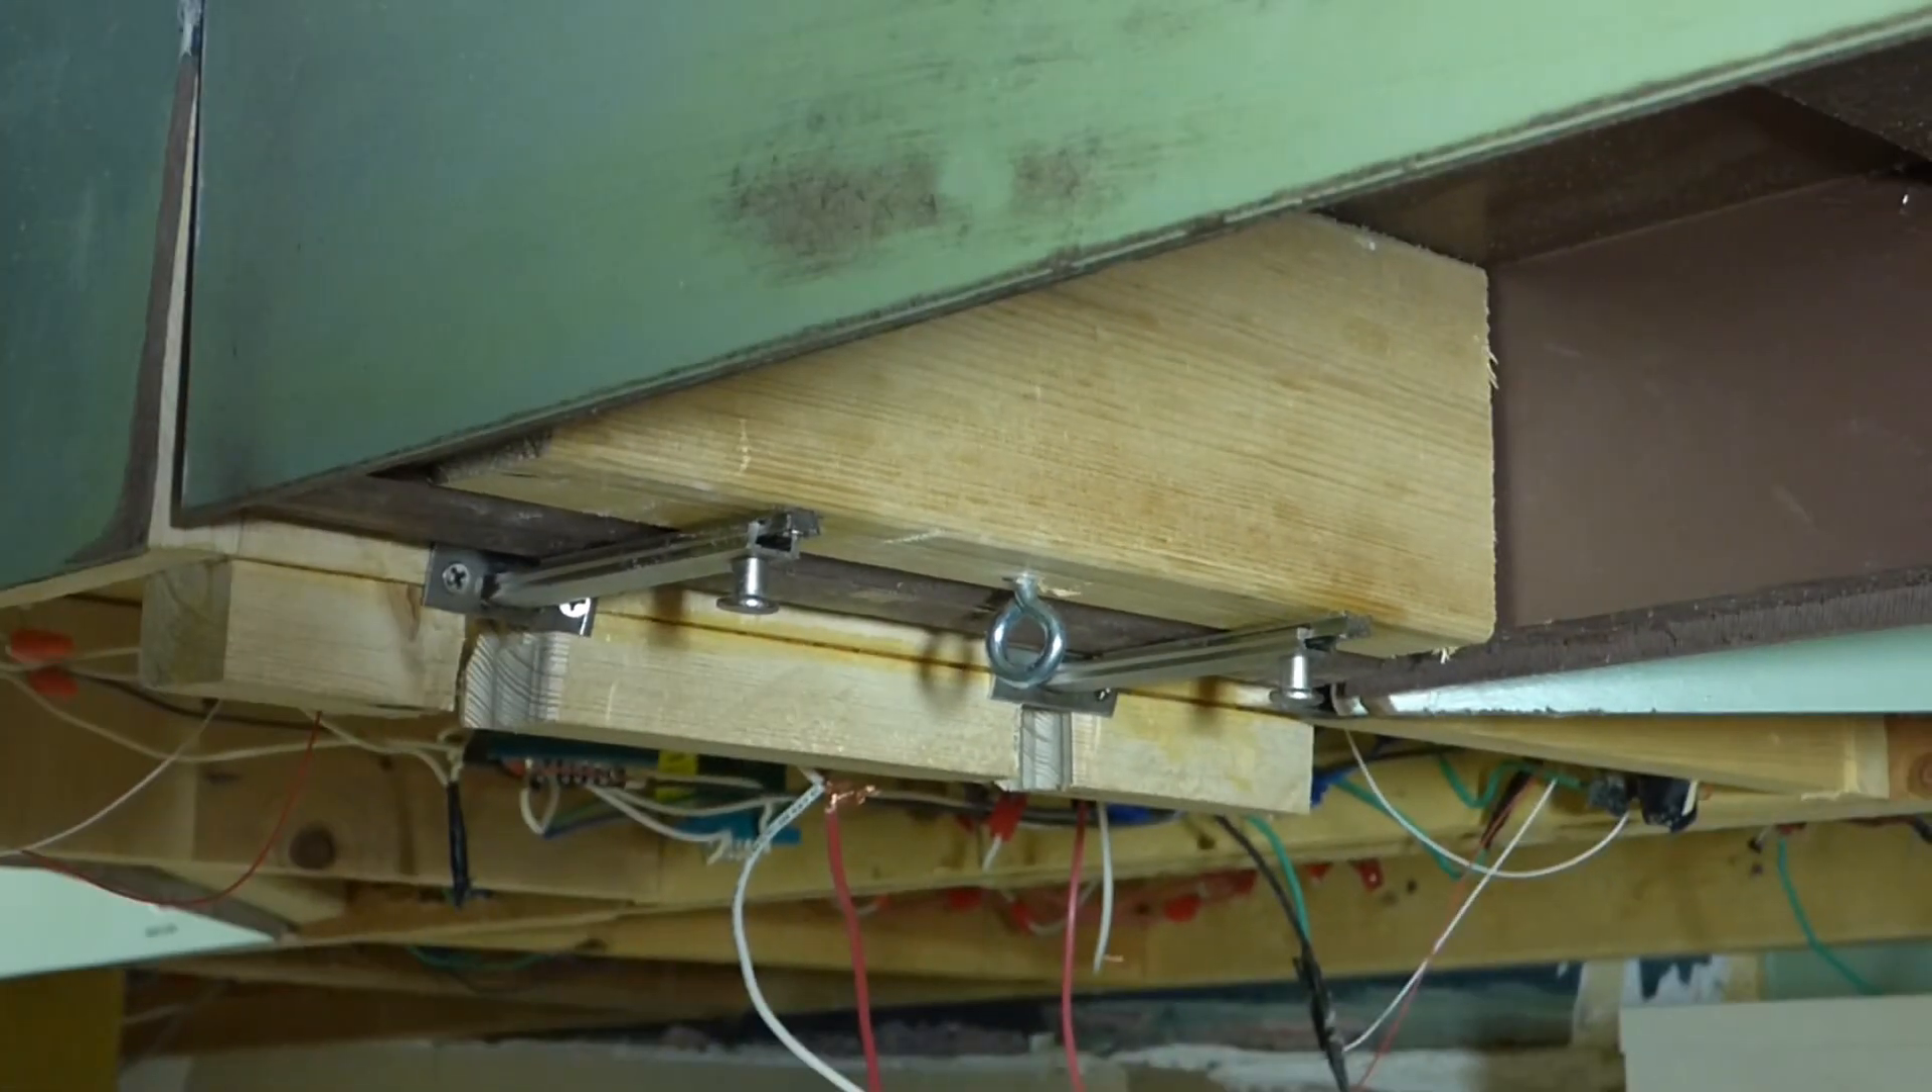And what I've done now is I've added the slide bolts right there.